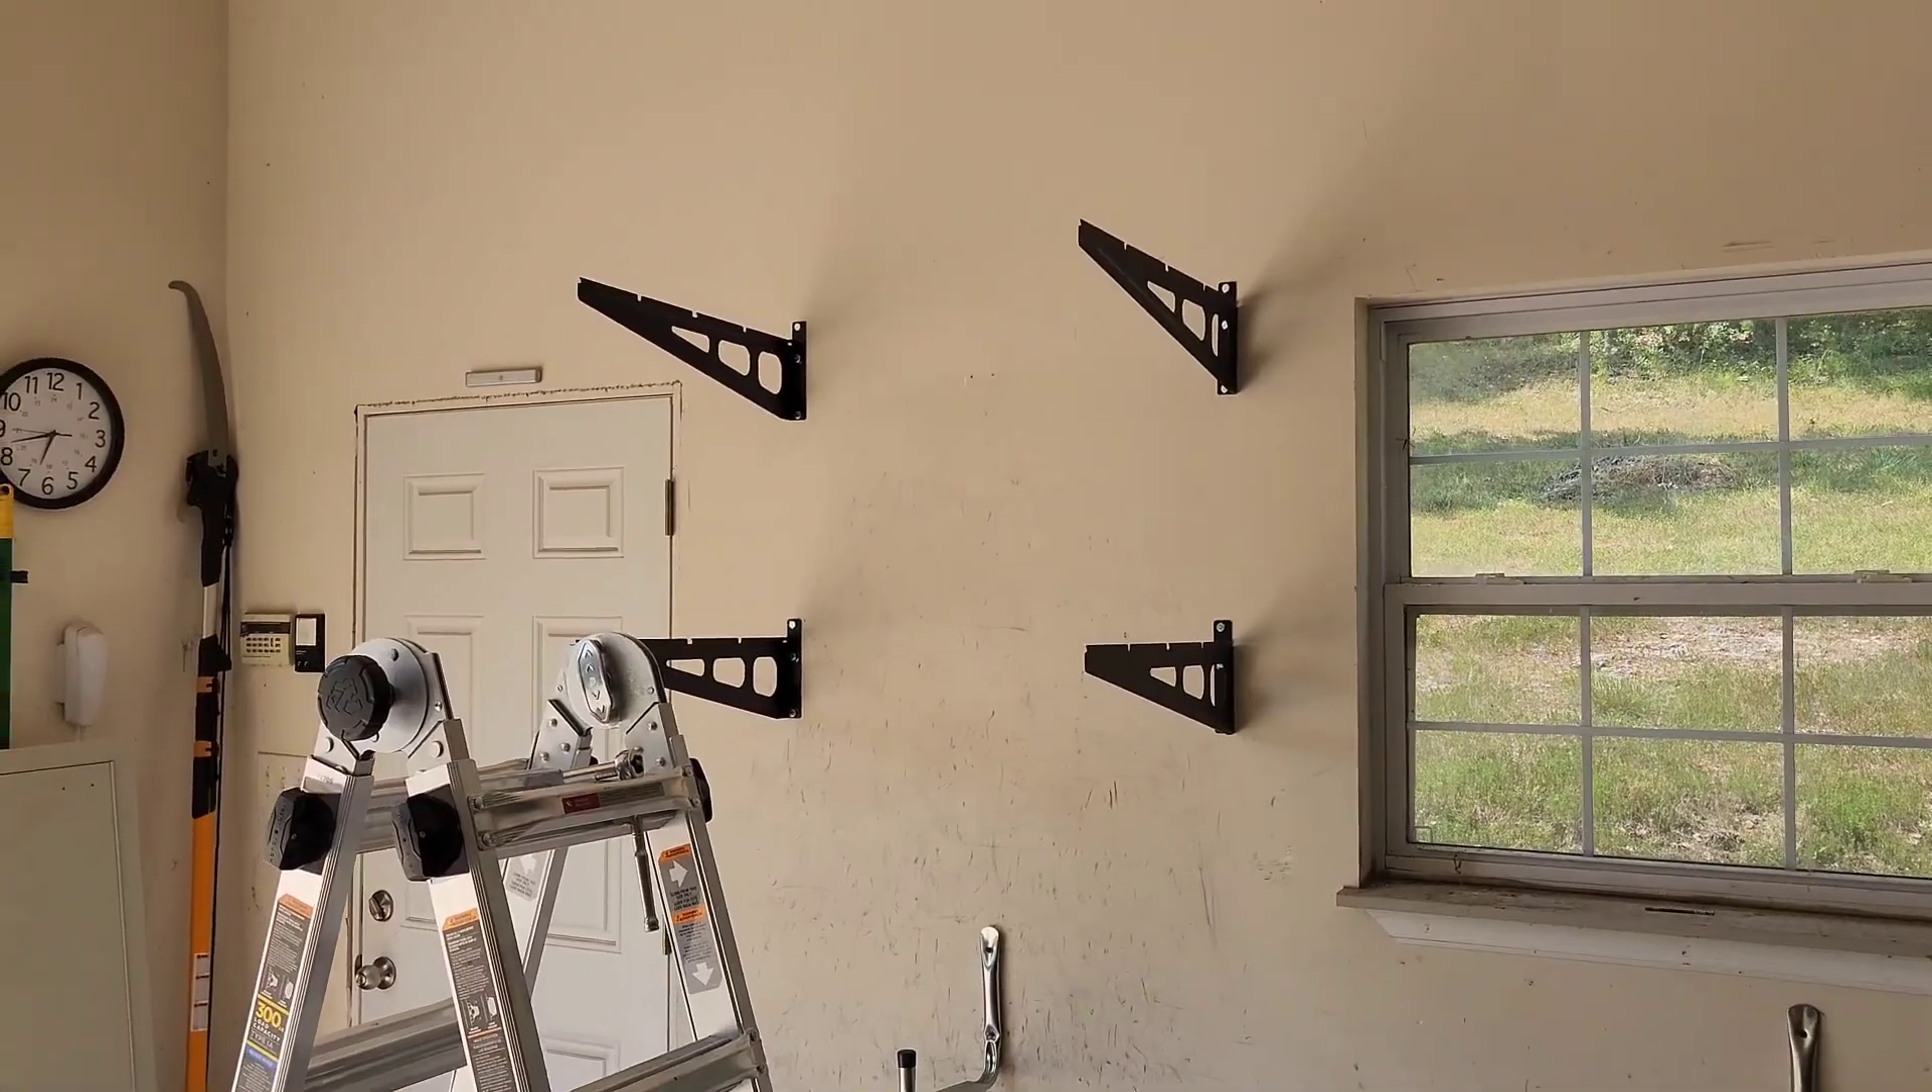So repeat these steps for the second shelf, and now we've got all four brackets in place.